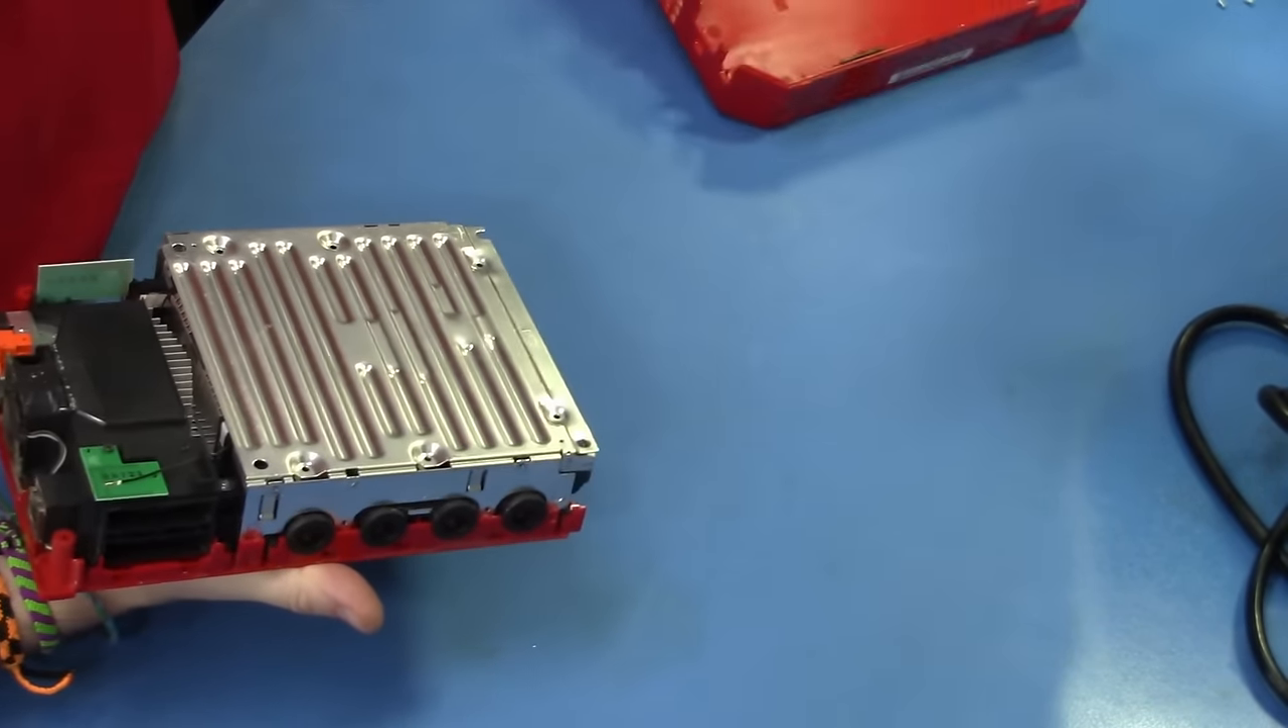Okay, the cases are apart. The only thing remaining here is we'll take off this RF plating.